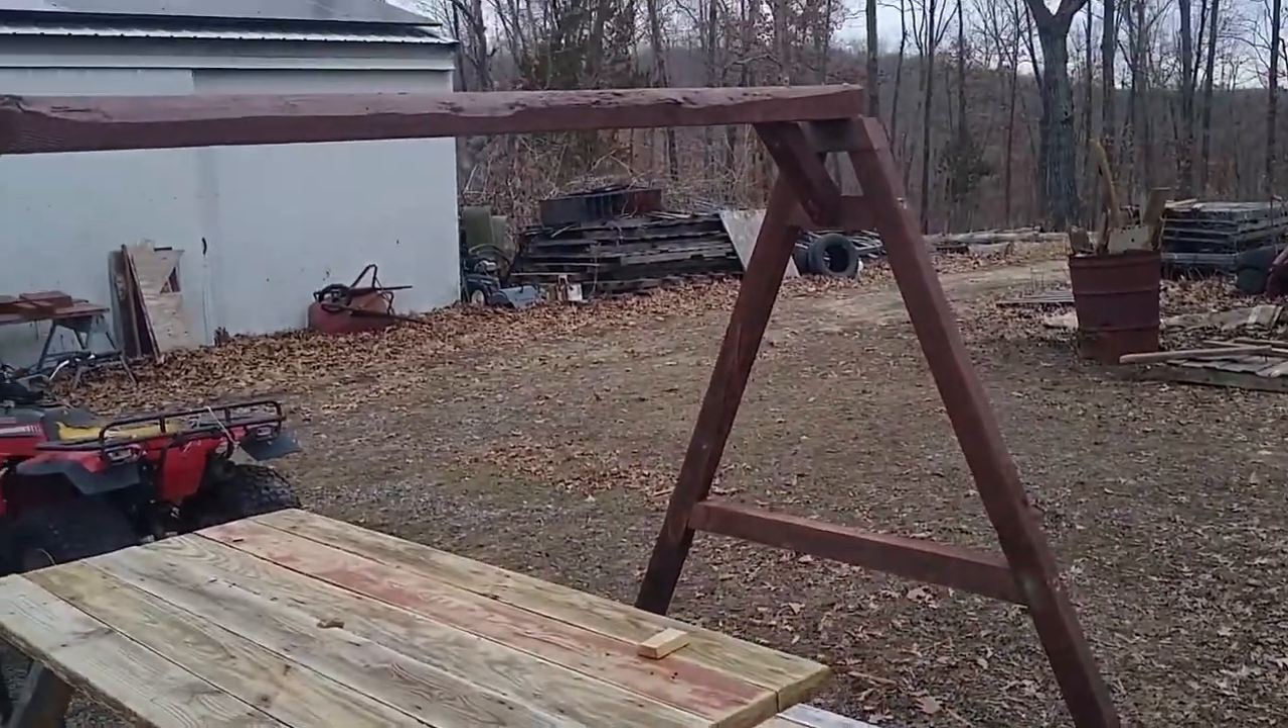All right, so here's the A-frame assembled, and the cross-support beam there with its angle supports.